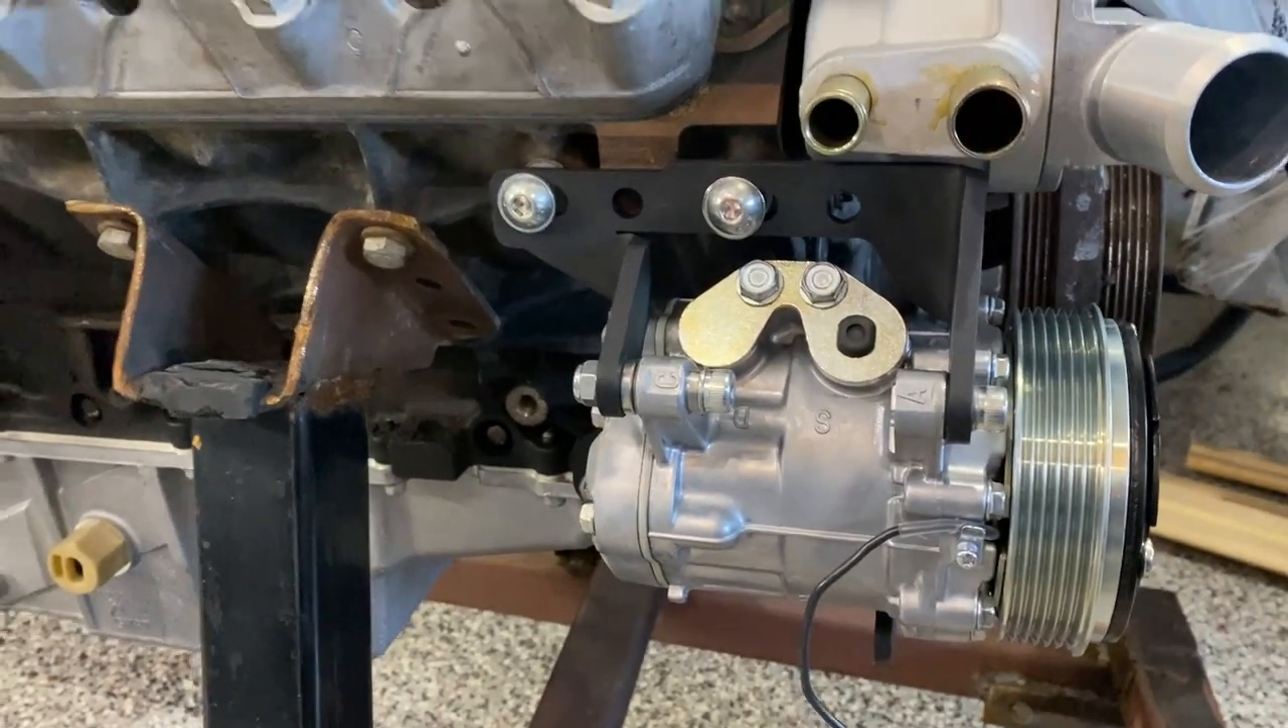The side brackets are now installed.